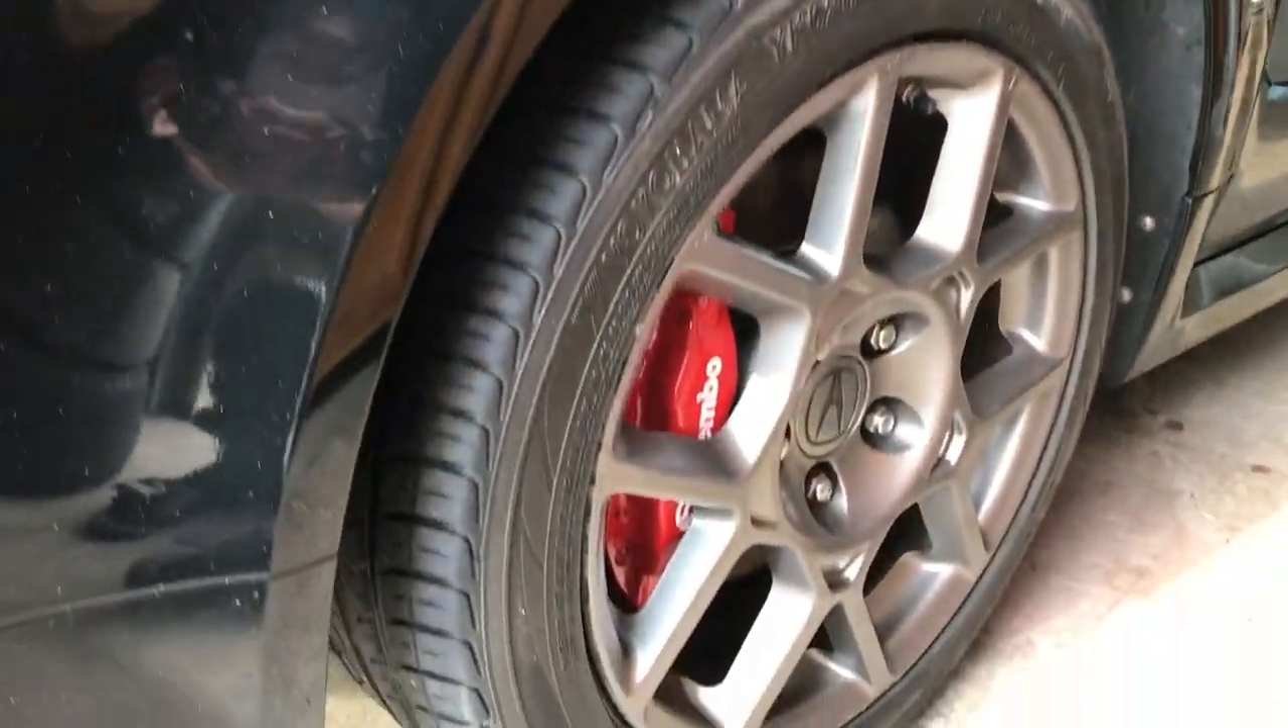Wheel is back on the car.